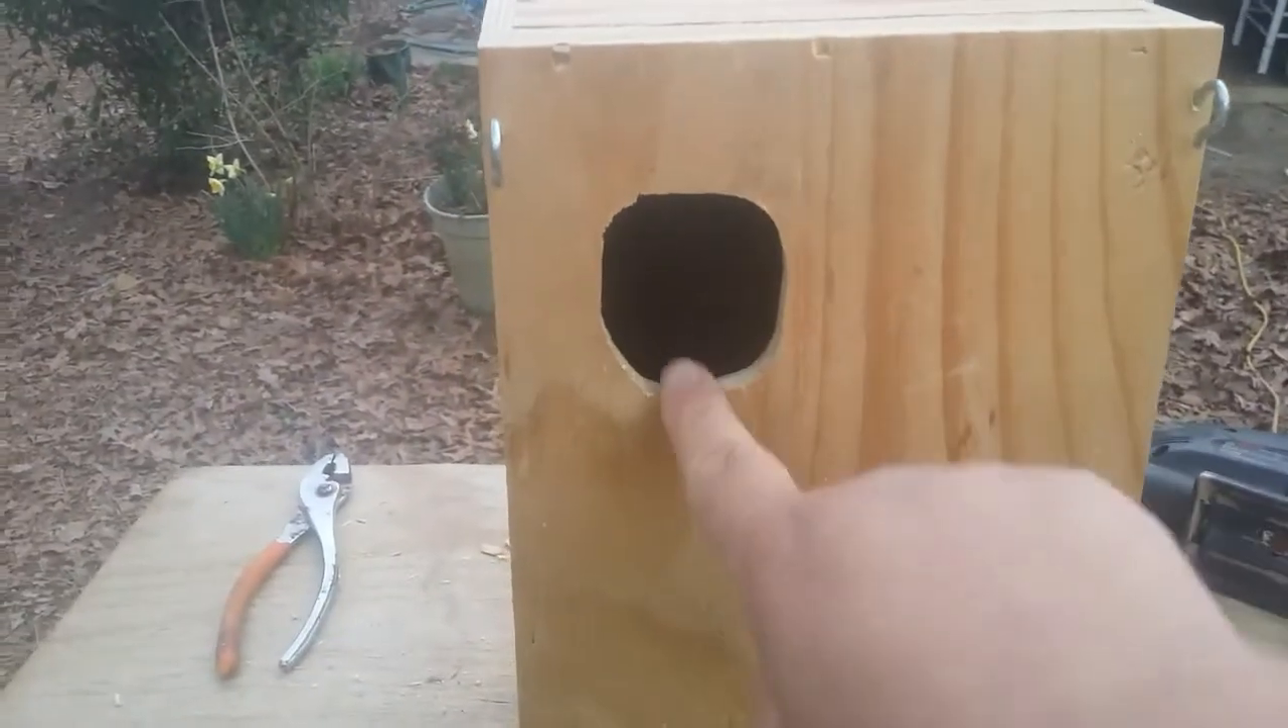But here you go here's the box with the entrance hole cut and the two hooks and the birds can get in and out.